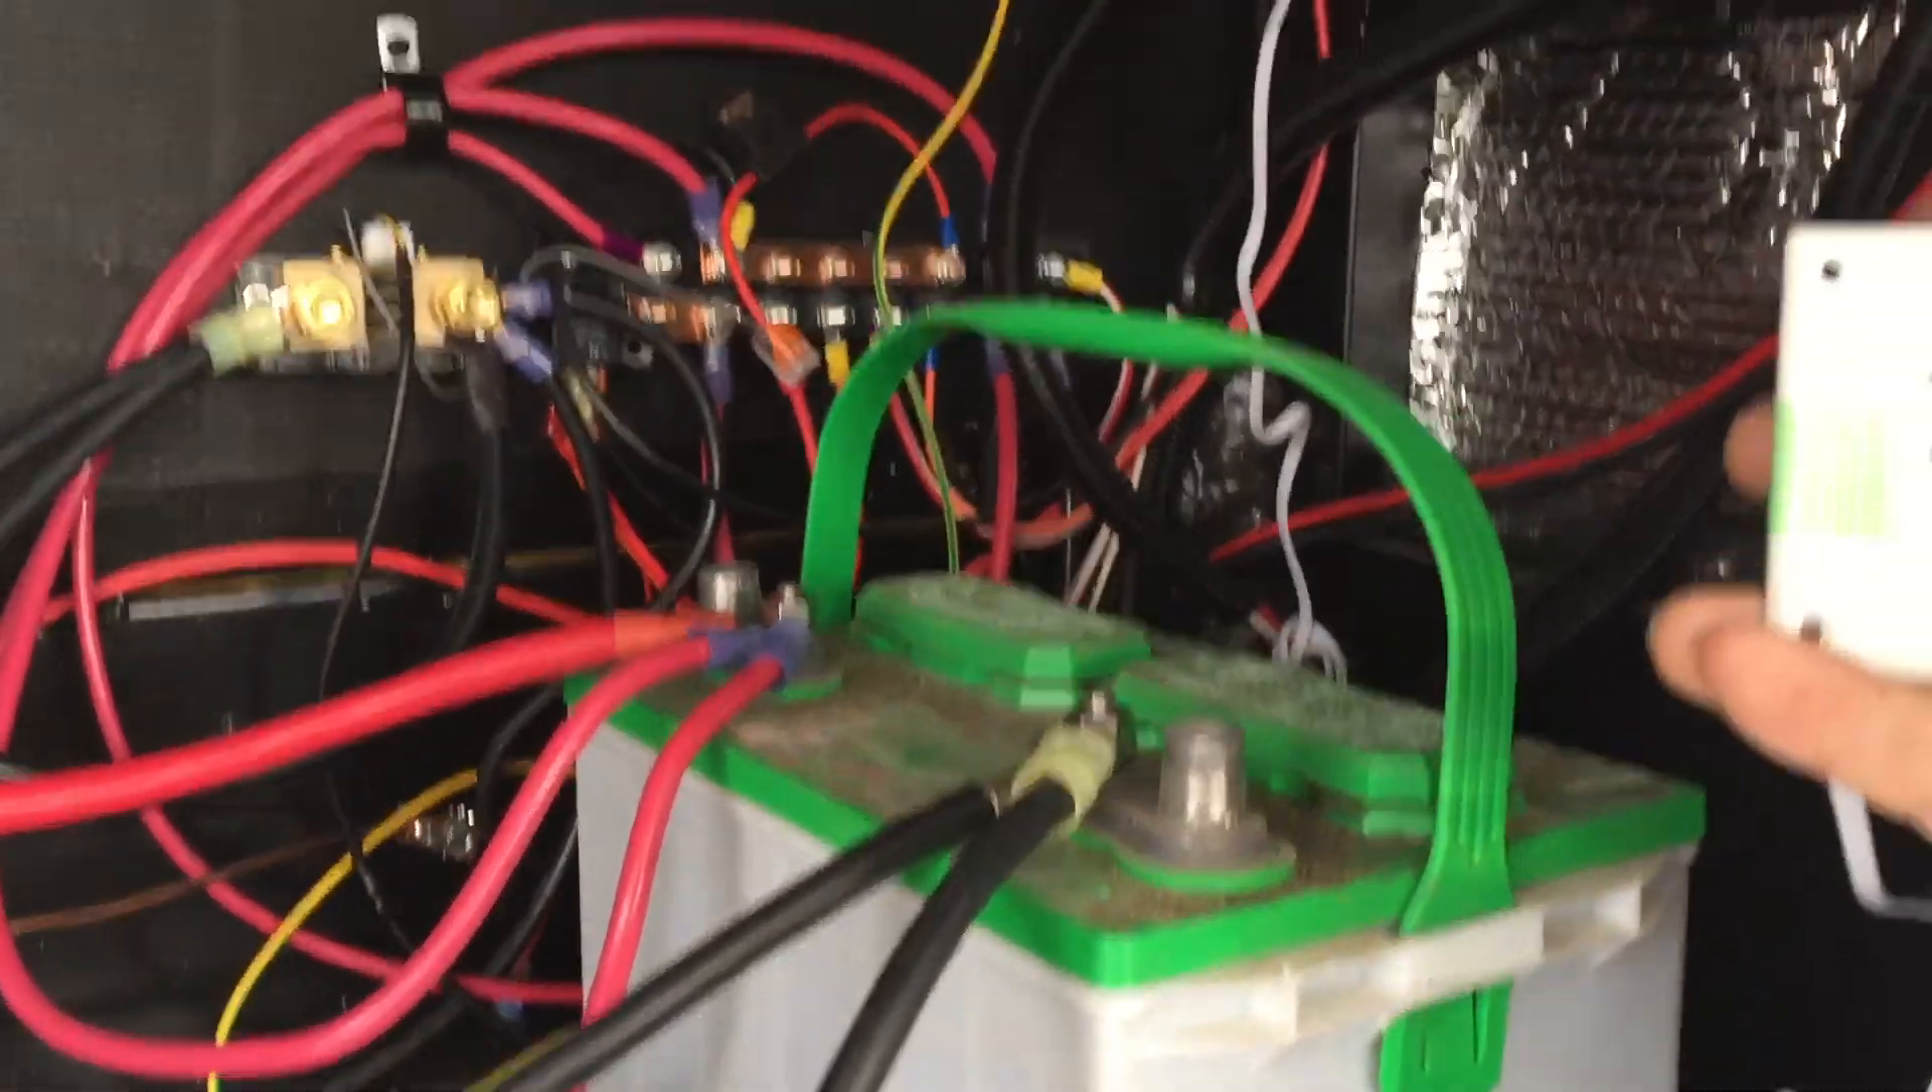All right, I have gone ahead and put this battery in just for a demo until I get my lithium battery.